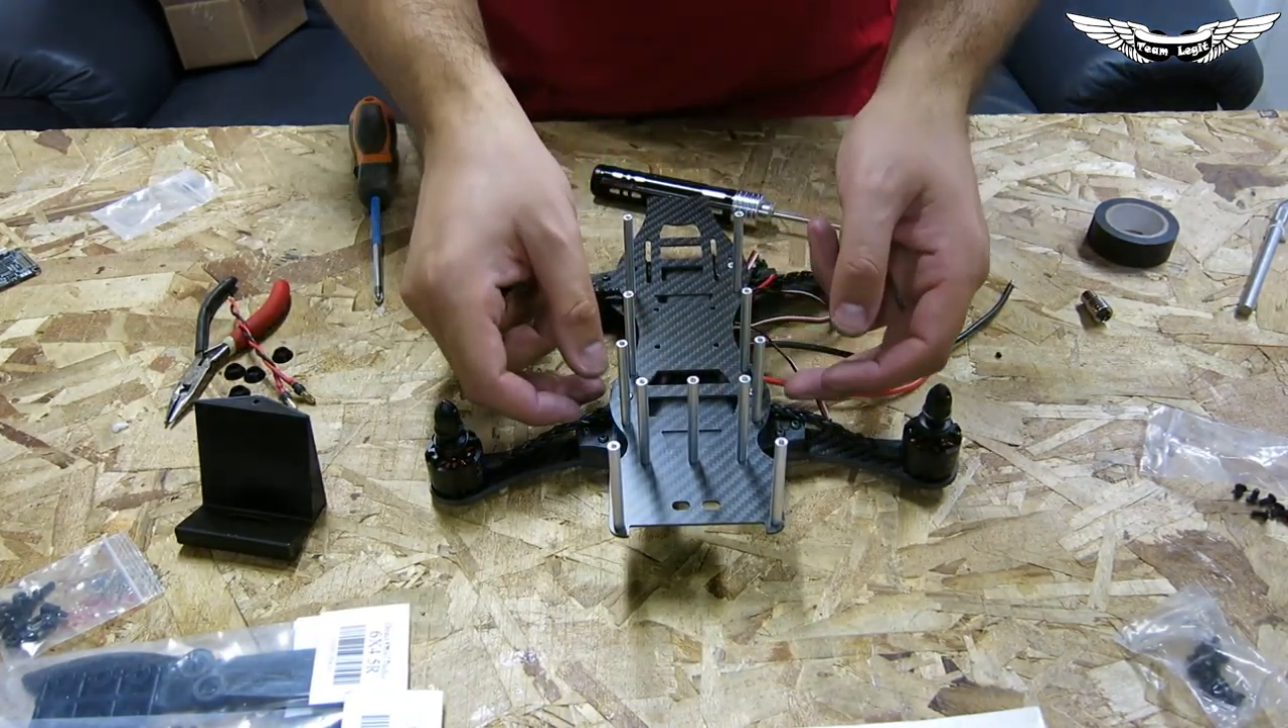I've already went ahead and installed all of my standoffs on the top part.